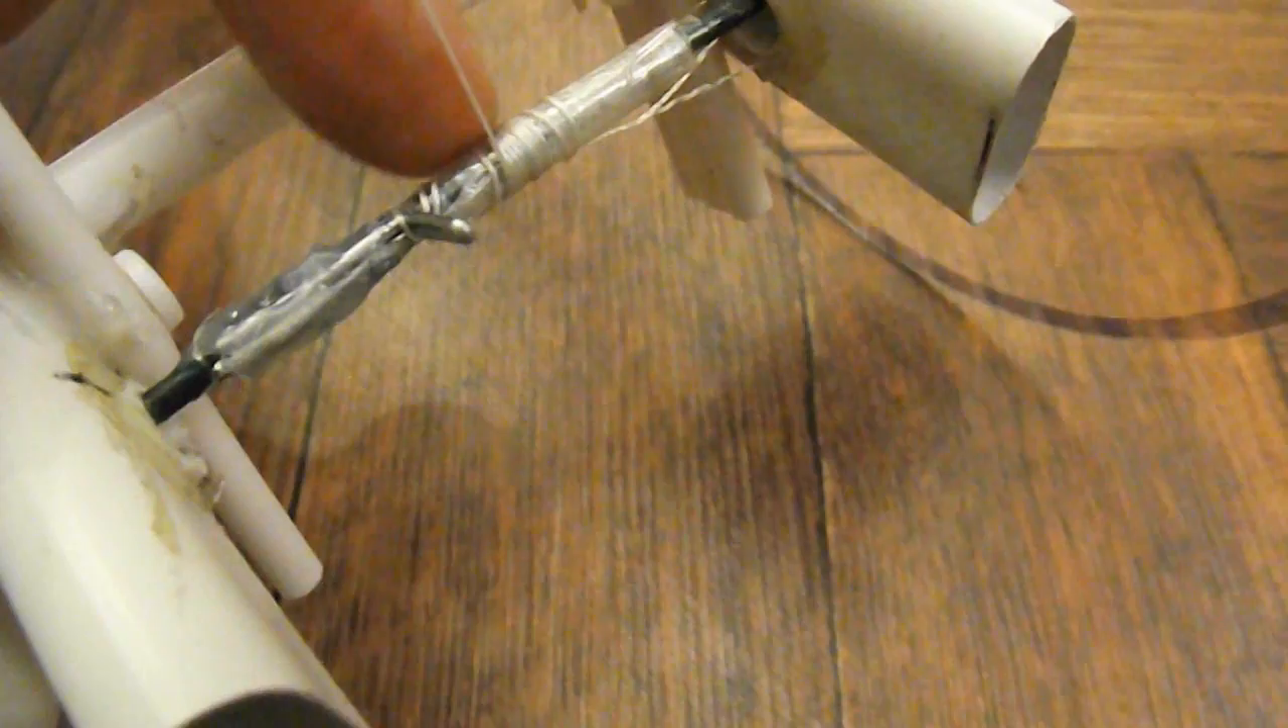So I've just wrapped ordinary sticky tape around the axle just to make it a little bit thicker and that will increase the leverage so that the weights can actually turn the axle.